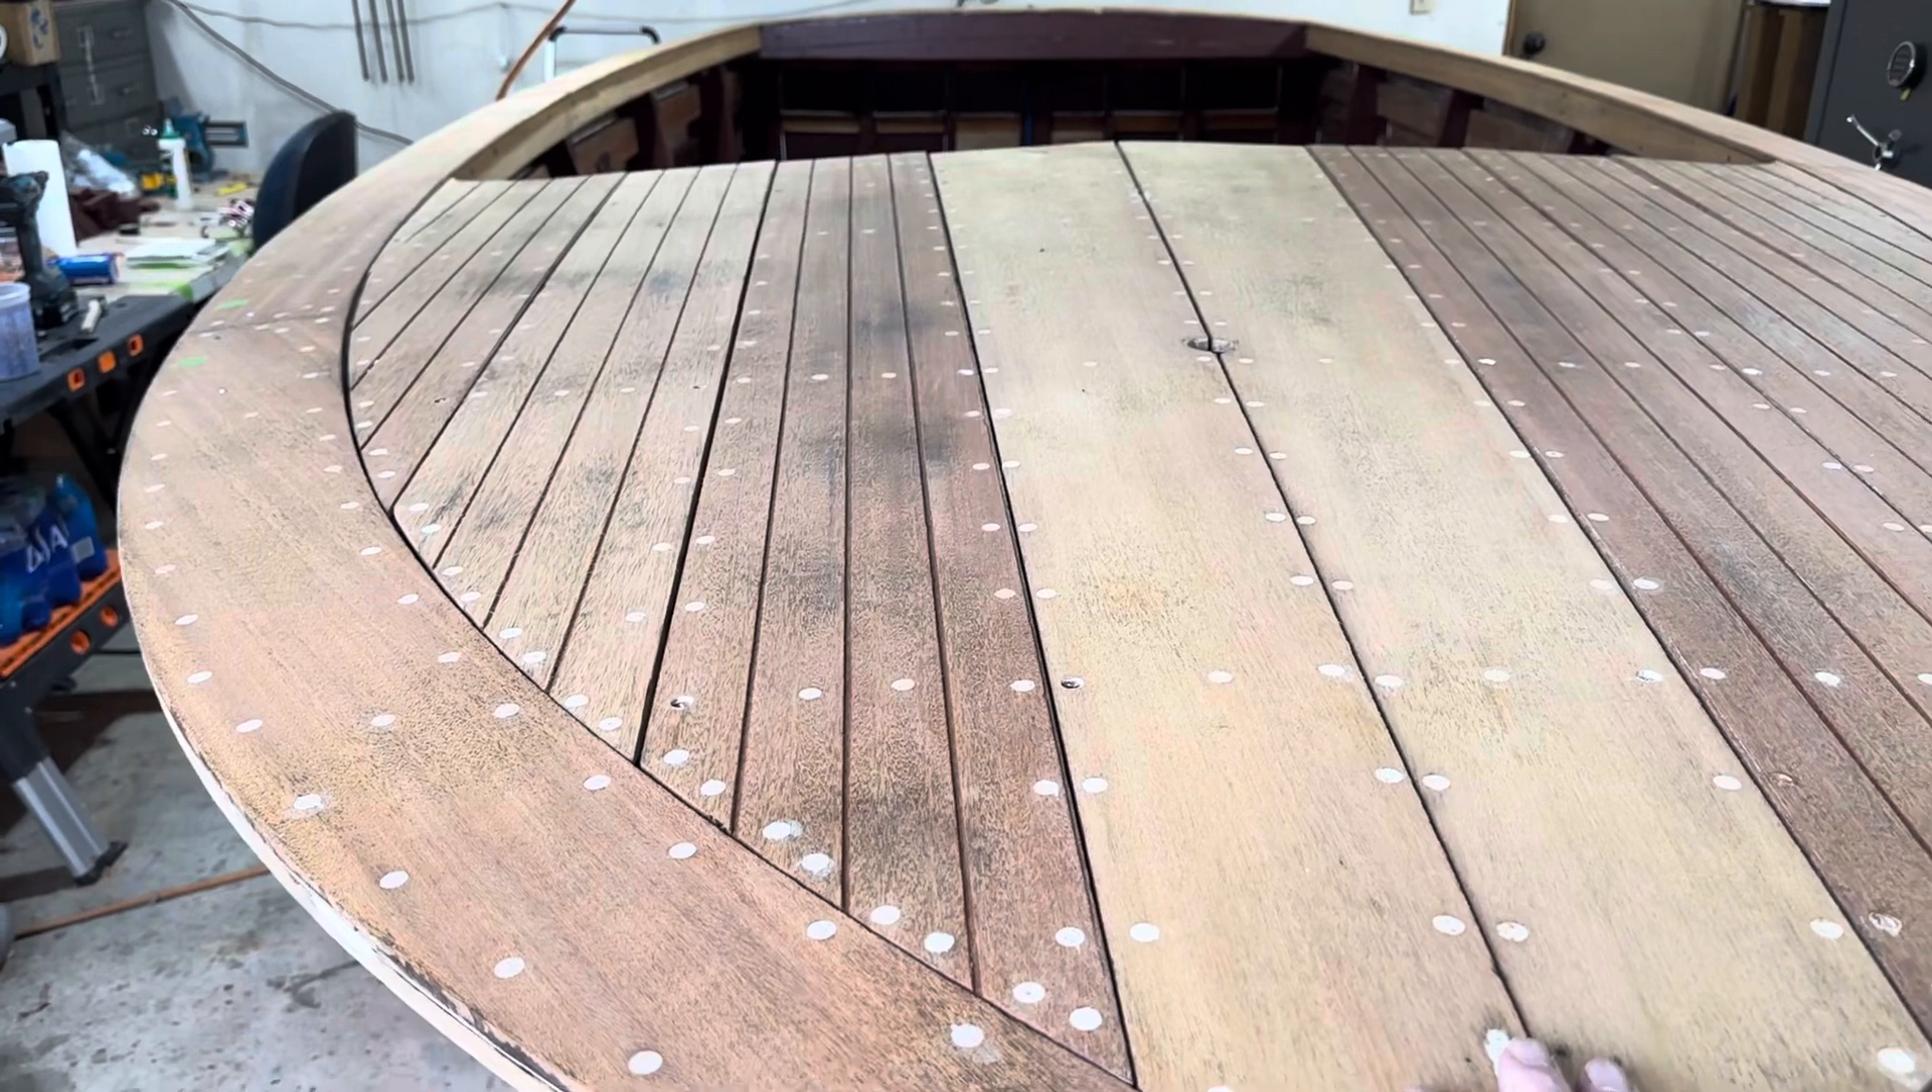So I just finished attaching the planks on, well, all the top planks and trim just temporarily.